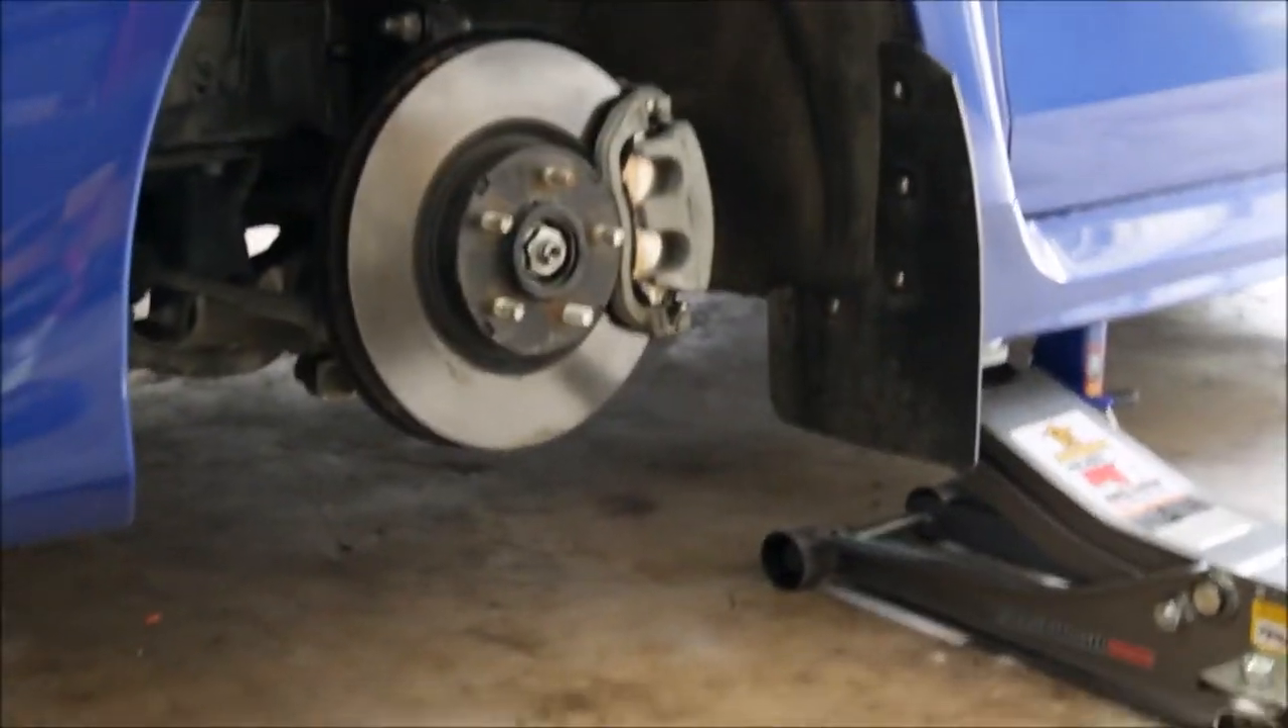I just got to put the wheel back on.